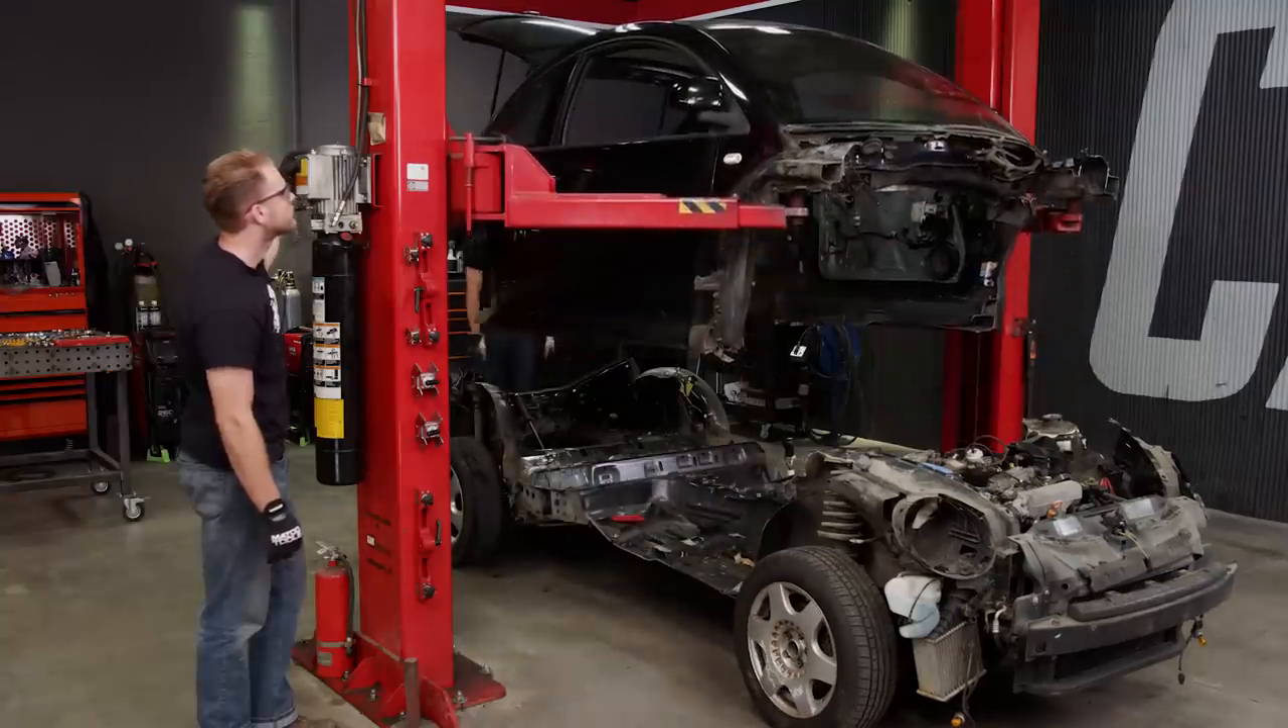We've ripped out all the interior and made some very specific cuts to the unibody donor car.